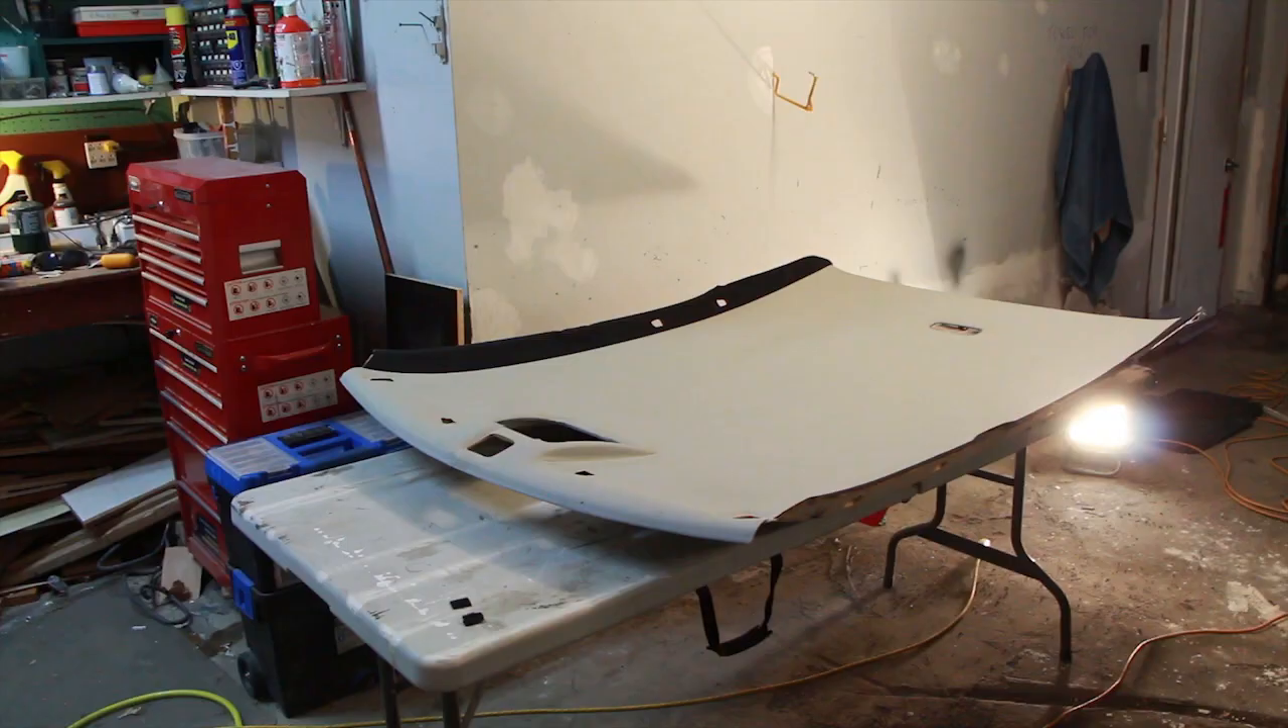So here we have the headliner board finally removed from the car.